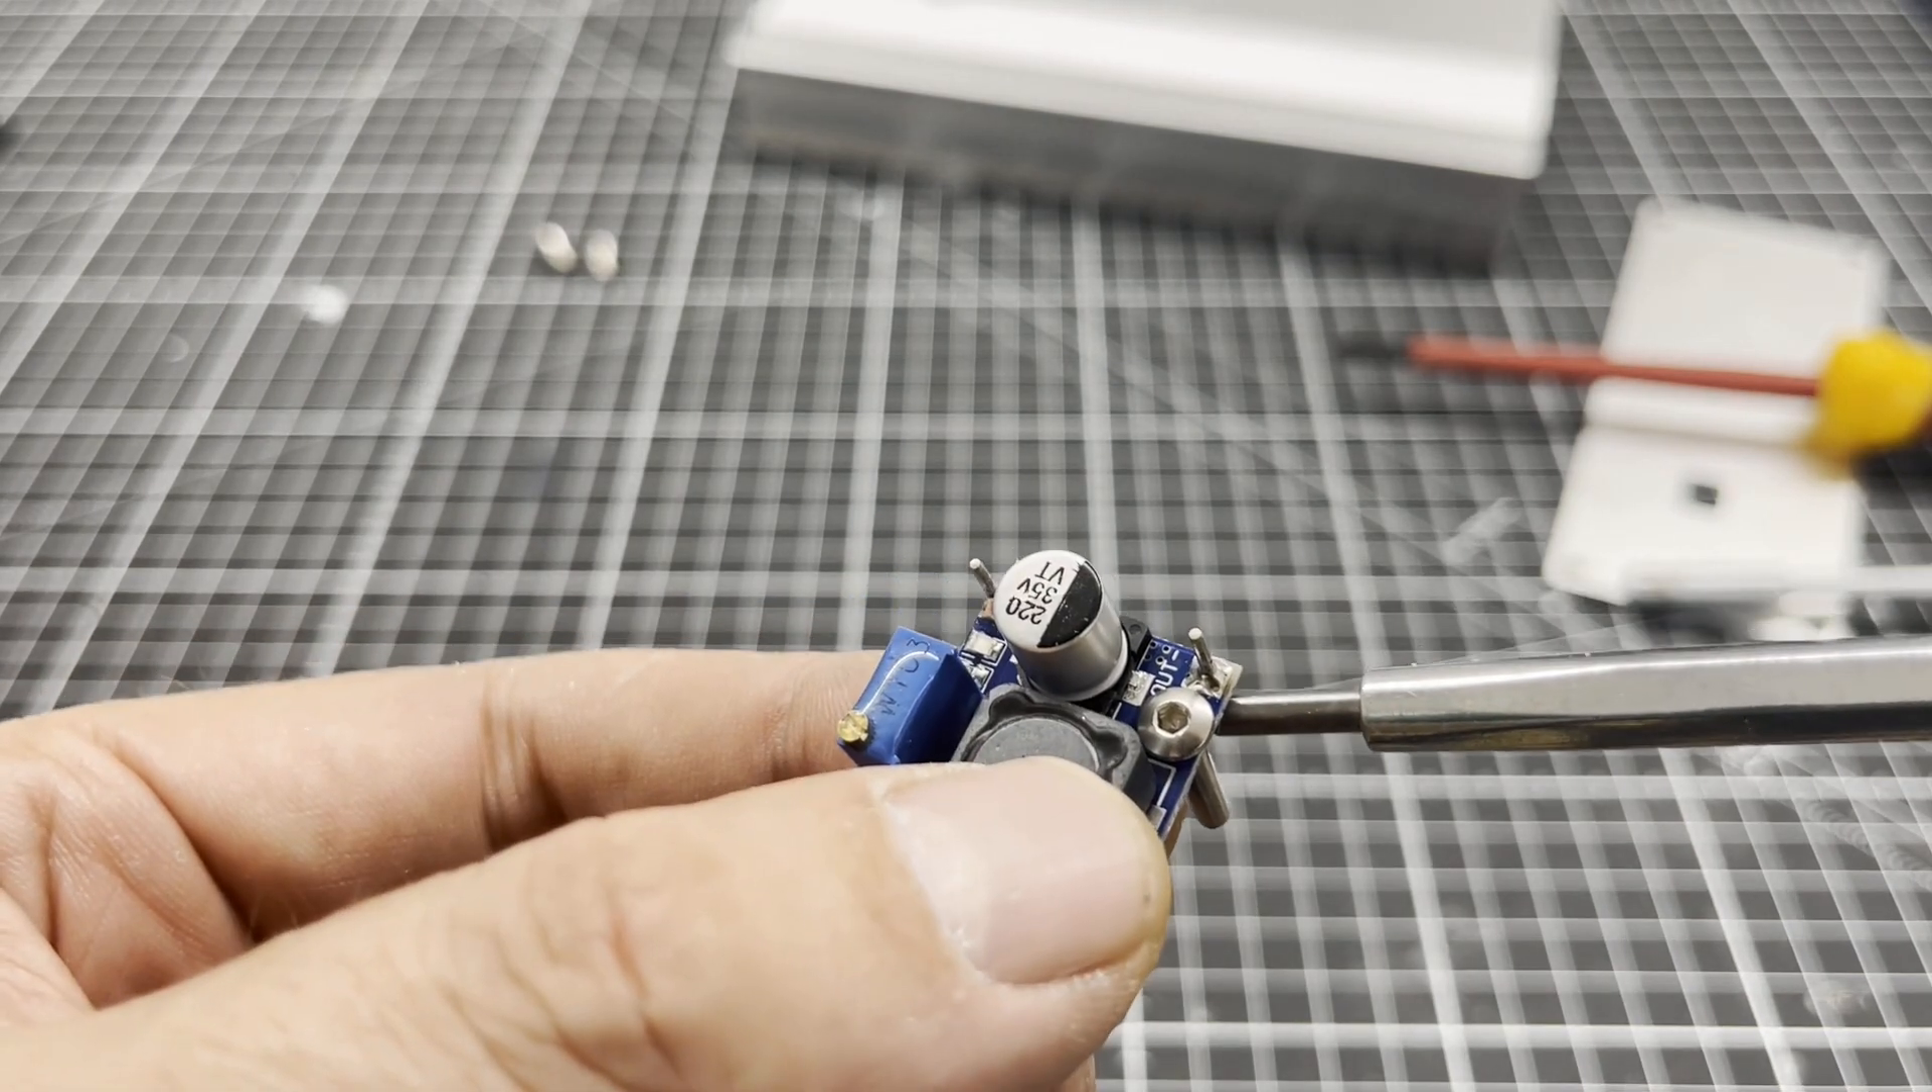I keep noticing that the mounting holes on the PCB are too close to some electronic components.